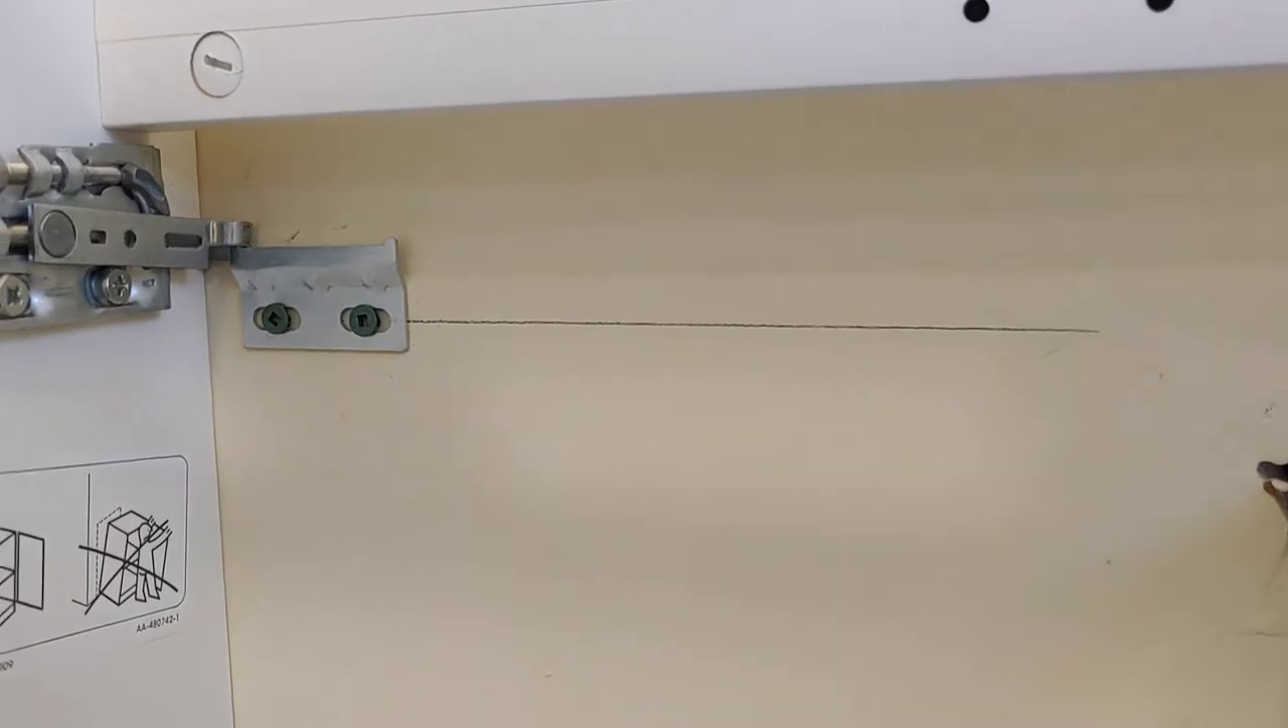I got some wood screws driven in here because there's a stud. On the other side, I used wall anchors.